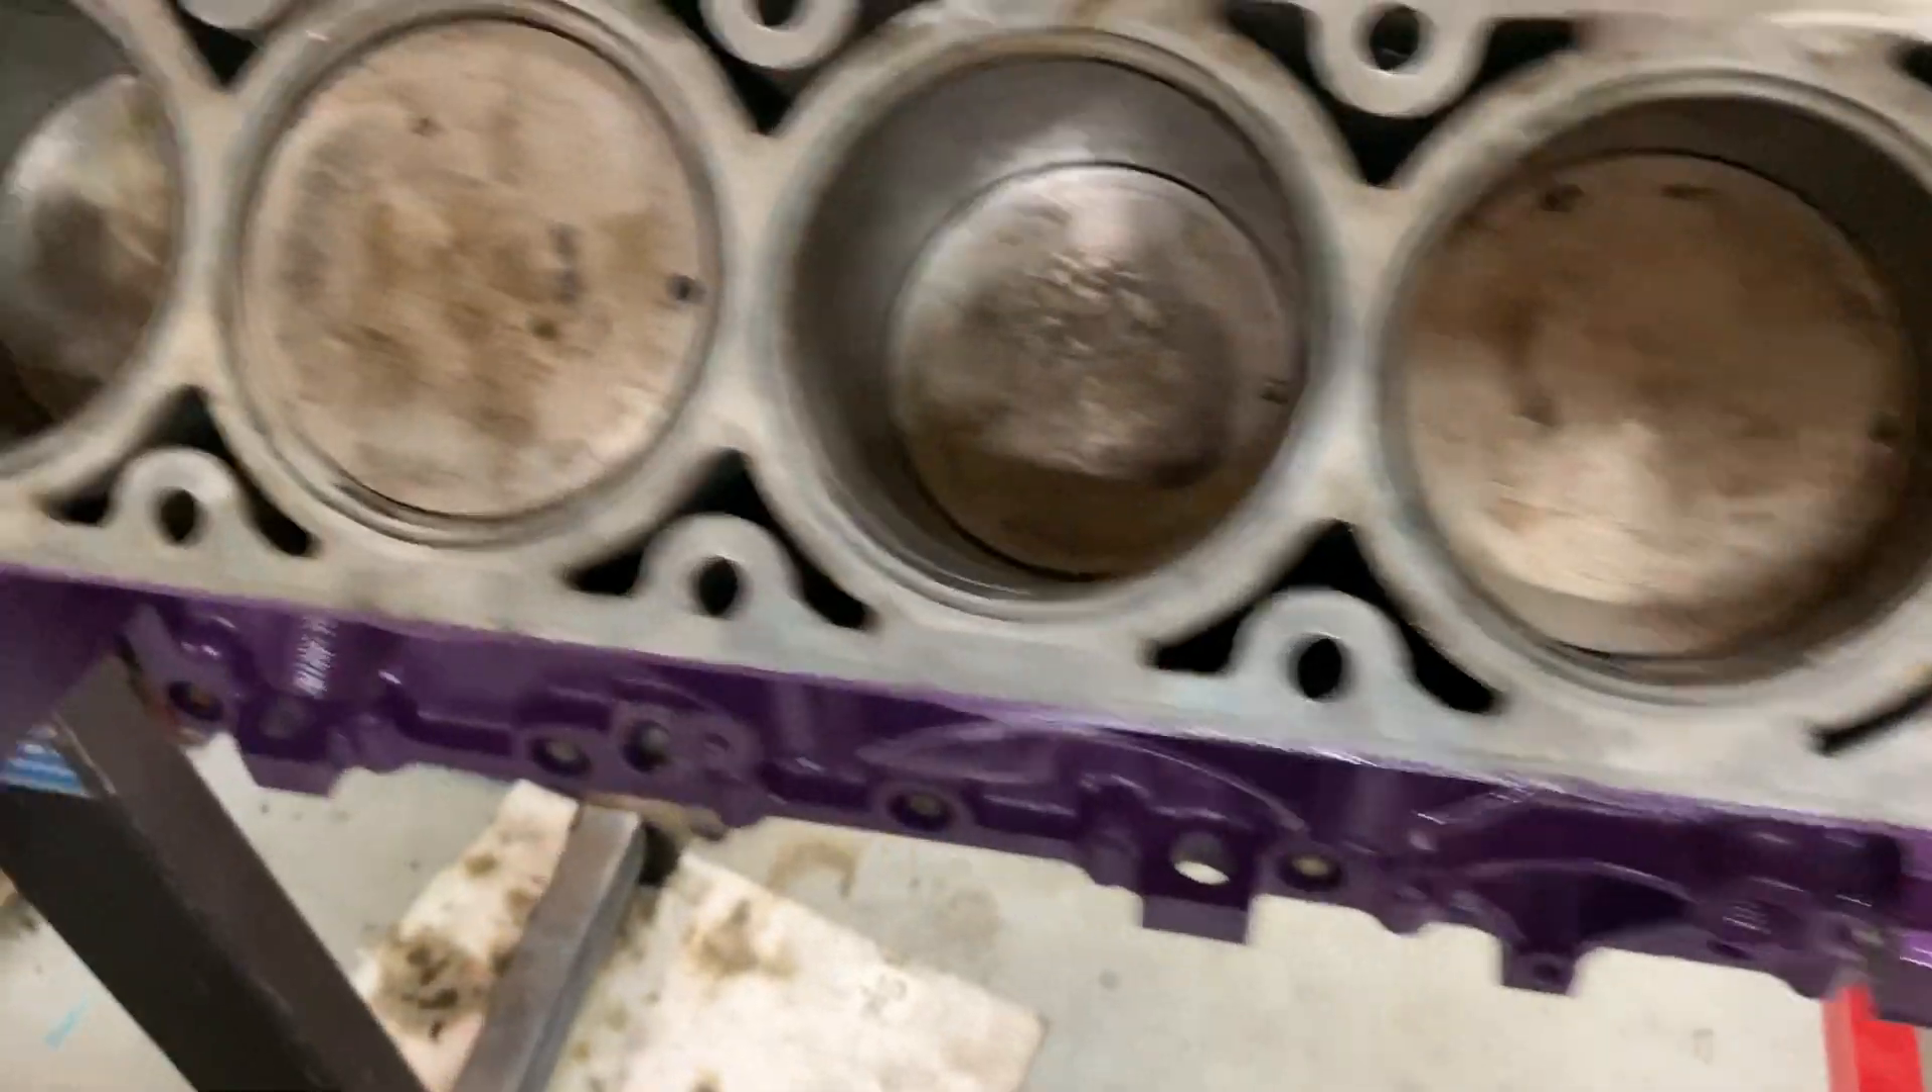Everything's all bolted in. Yeah, here we go. The pistons are all in.